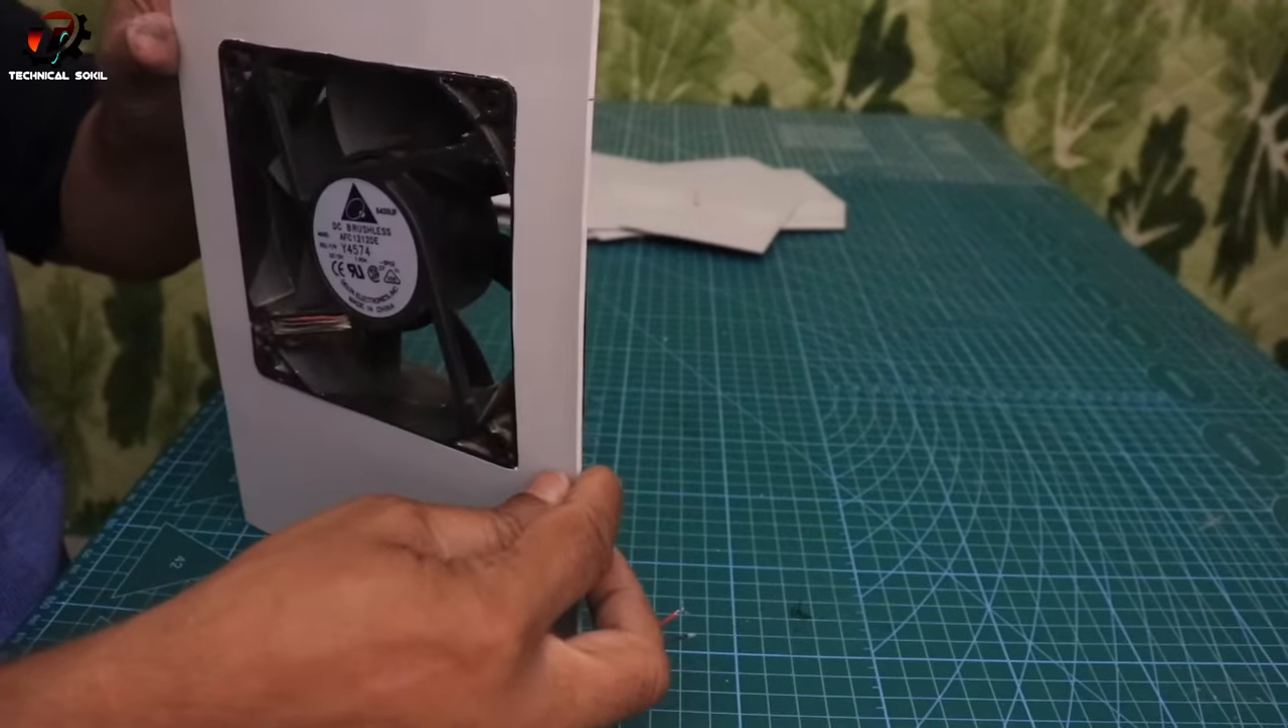बहुत ही टैटली यहाँ पर हमने फेन को इस तरीके से fix कर लिया है।